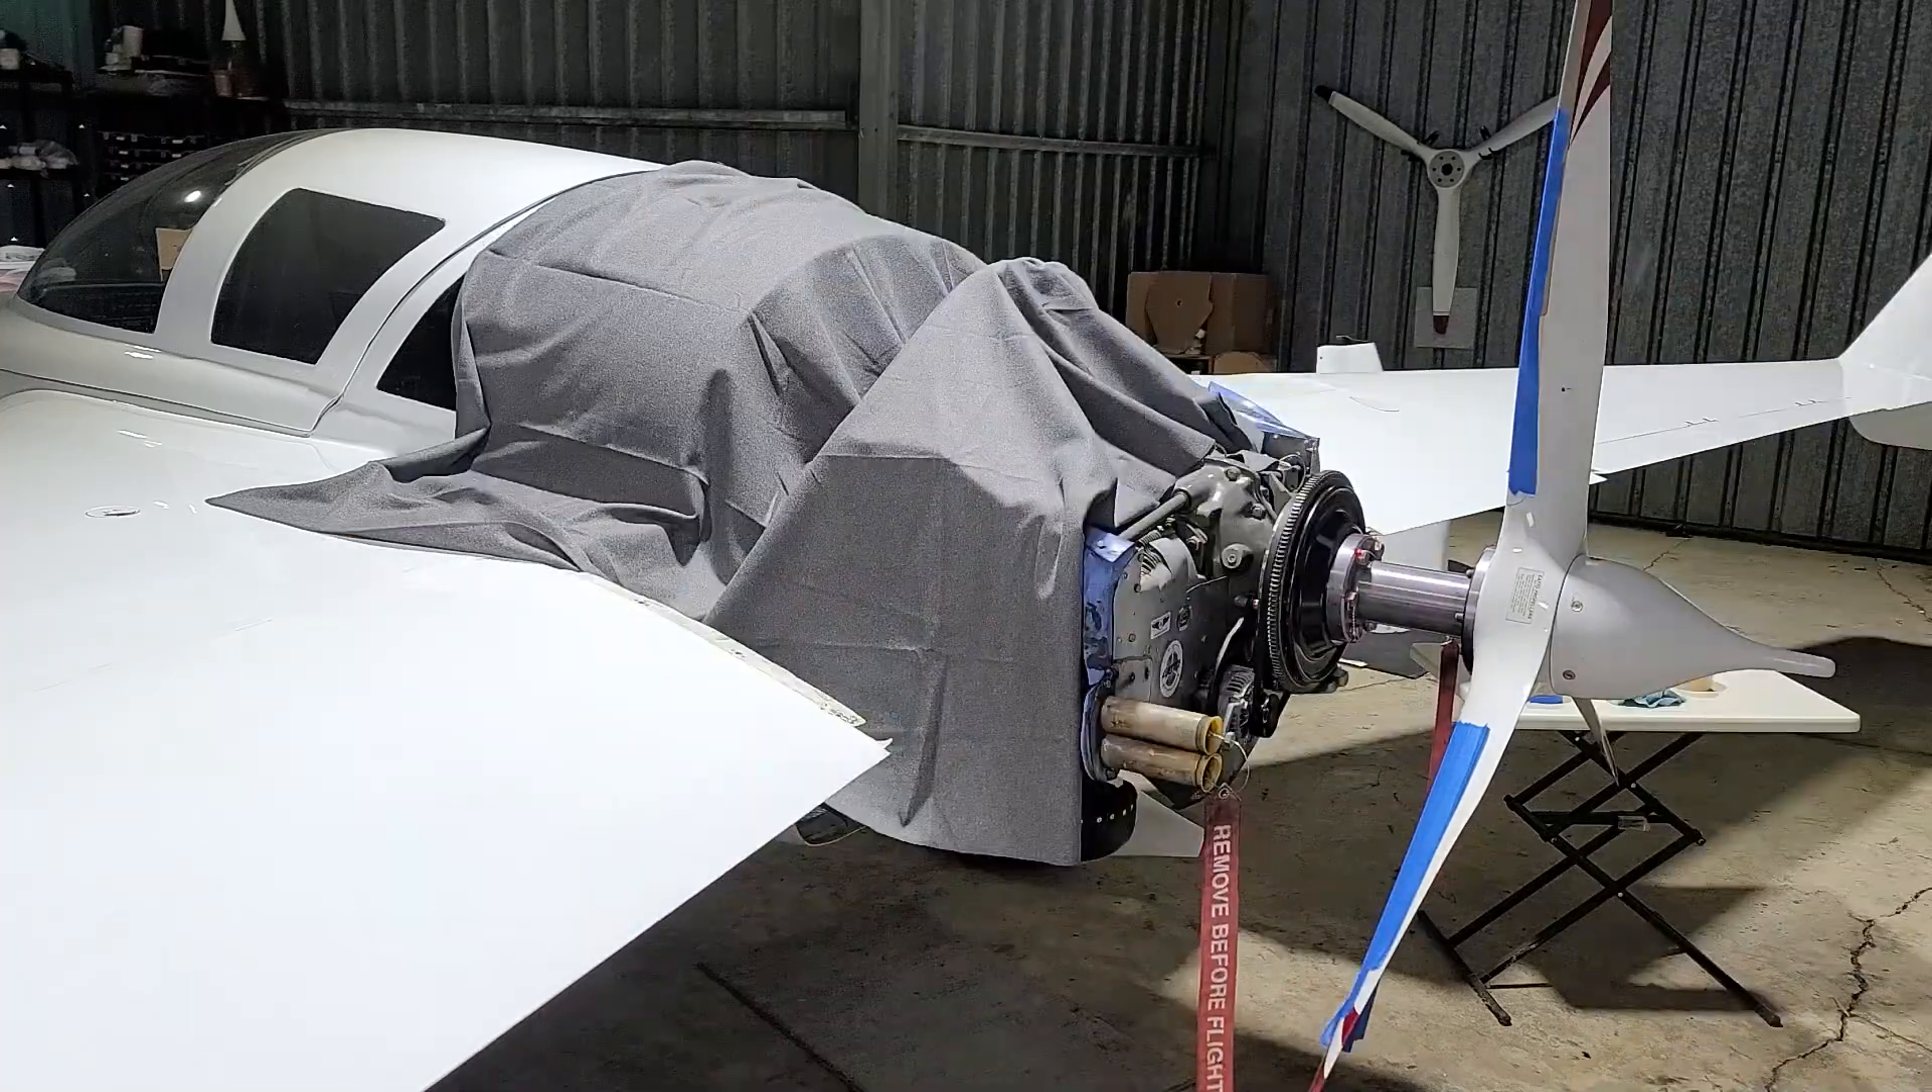All right, the cowl is off.